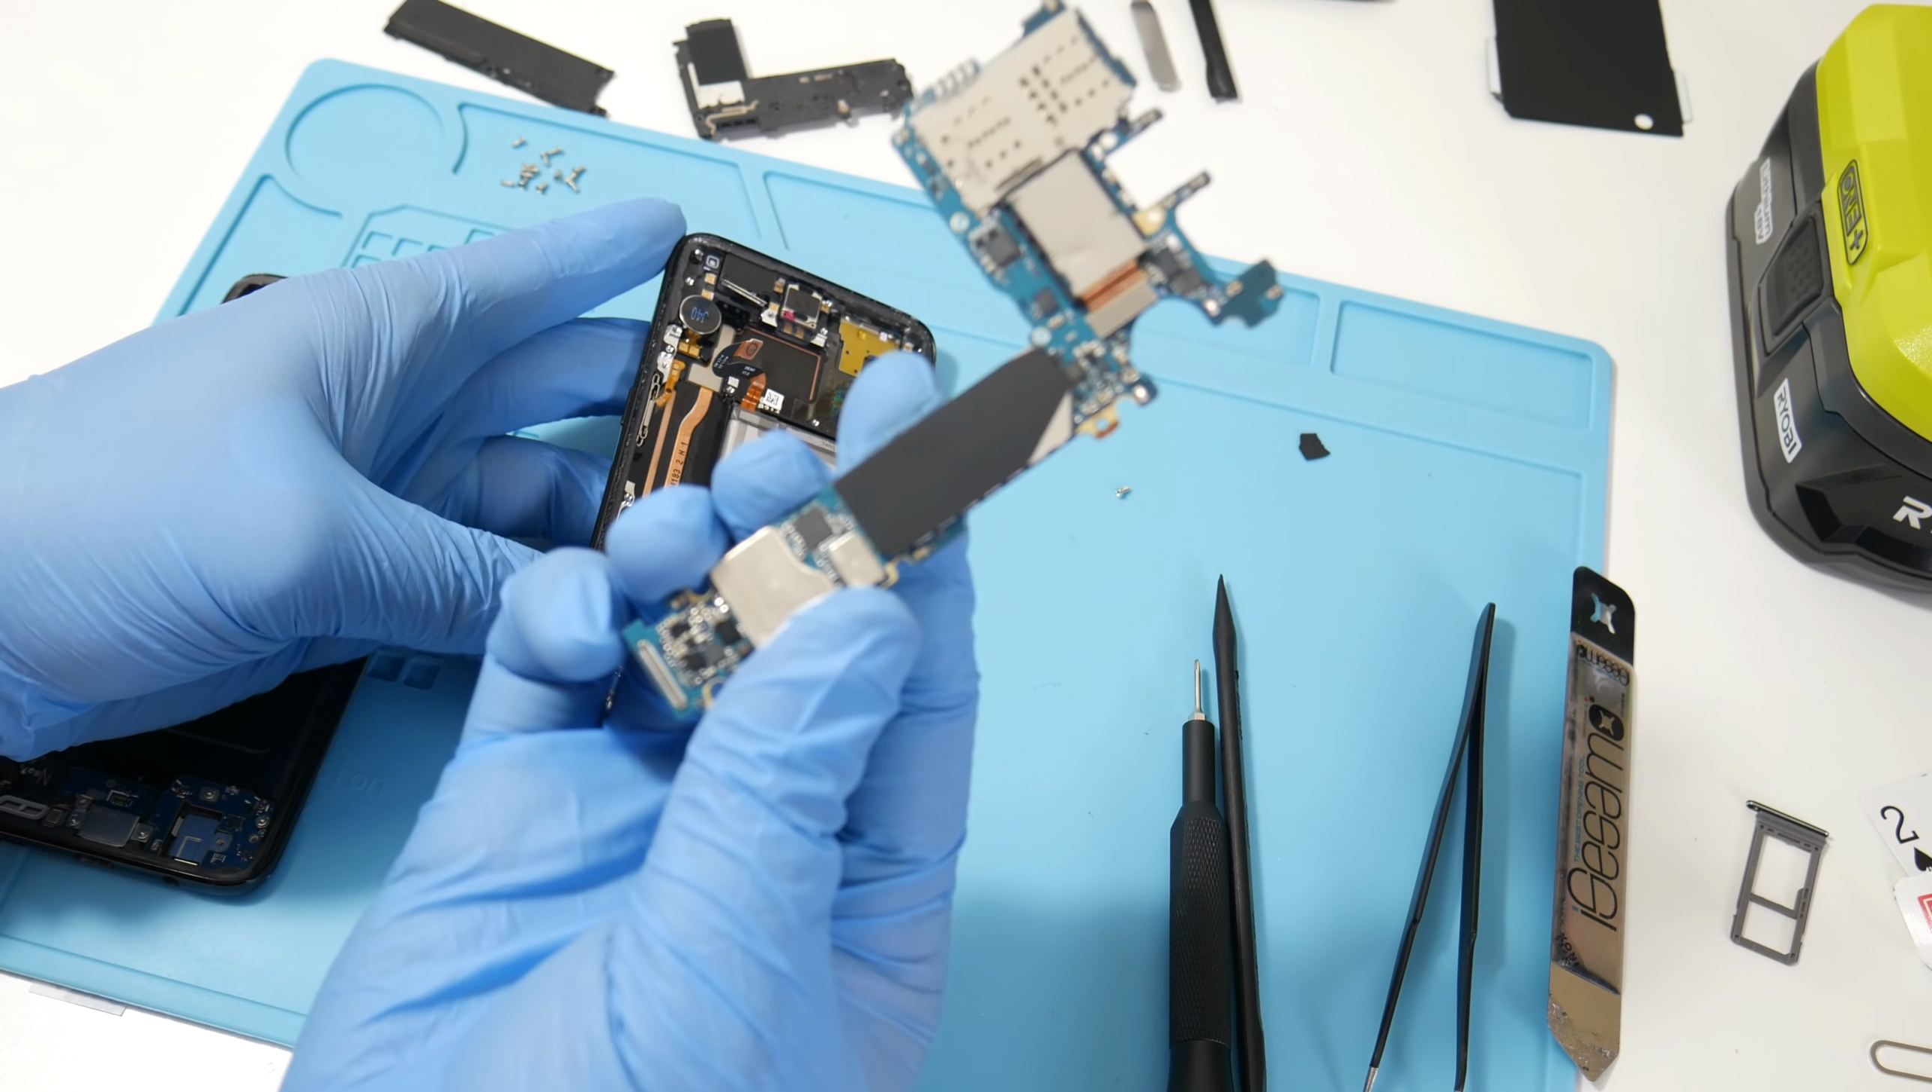Just peel it off with your thumb if you can and there you go the top section of the board comes right out.